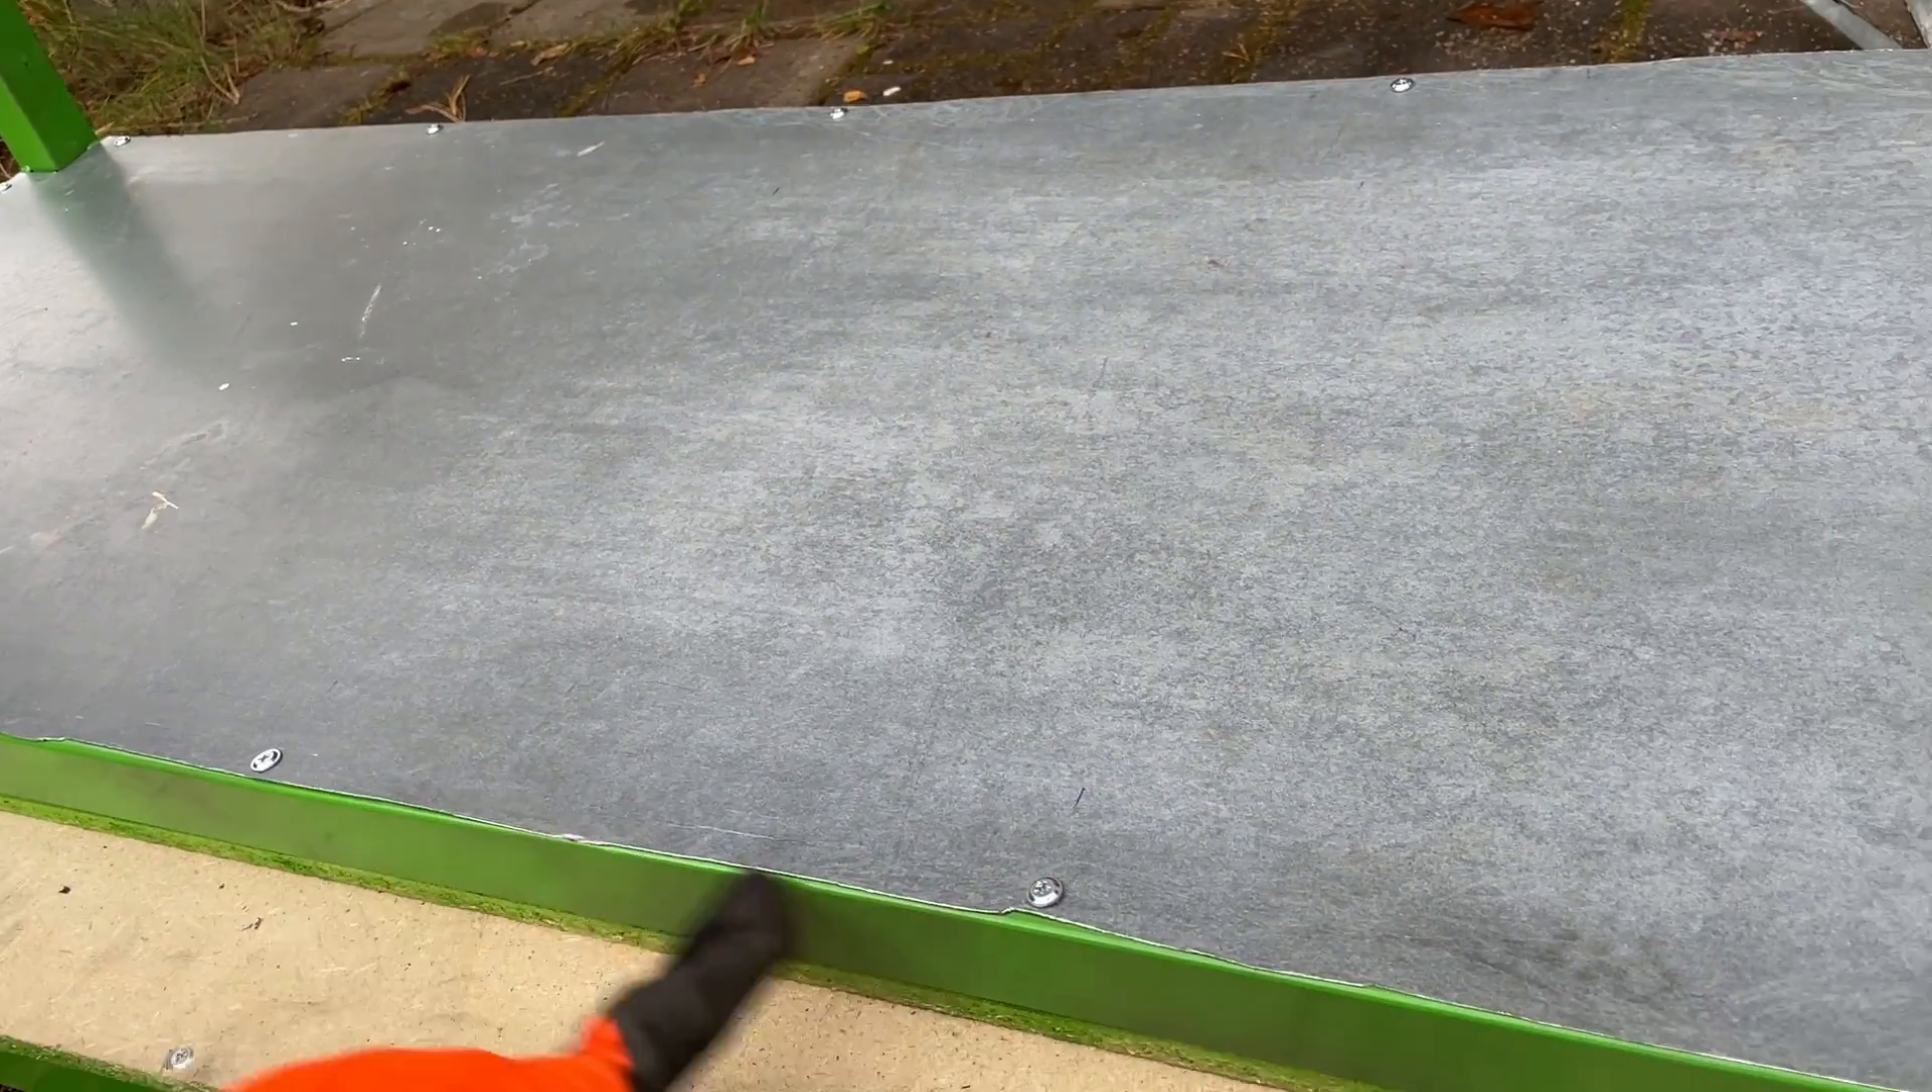And then we have the steel screwed in with the self-tapping screws.